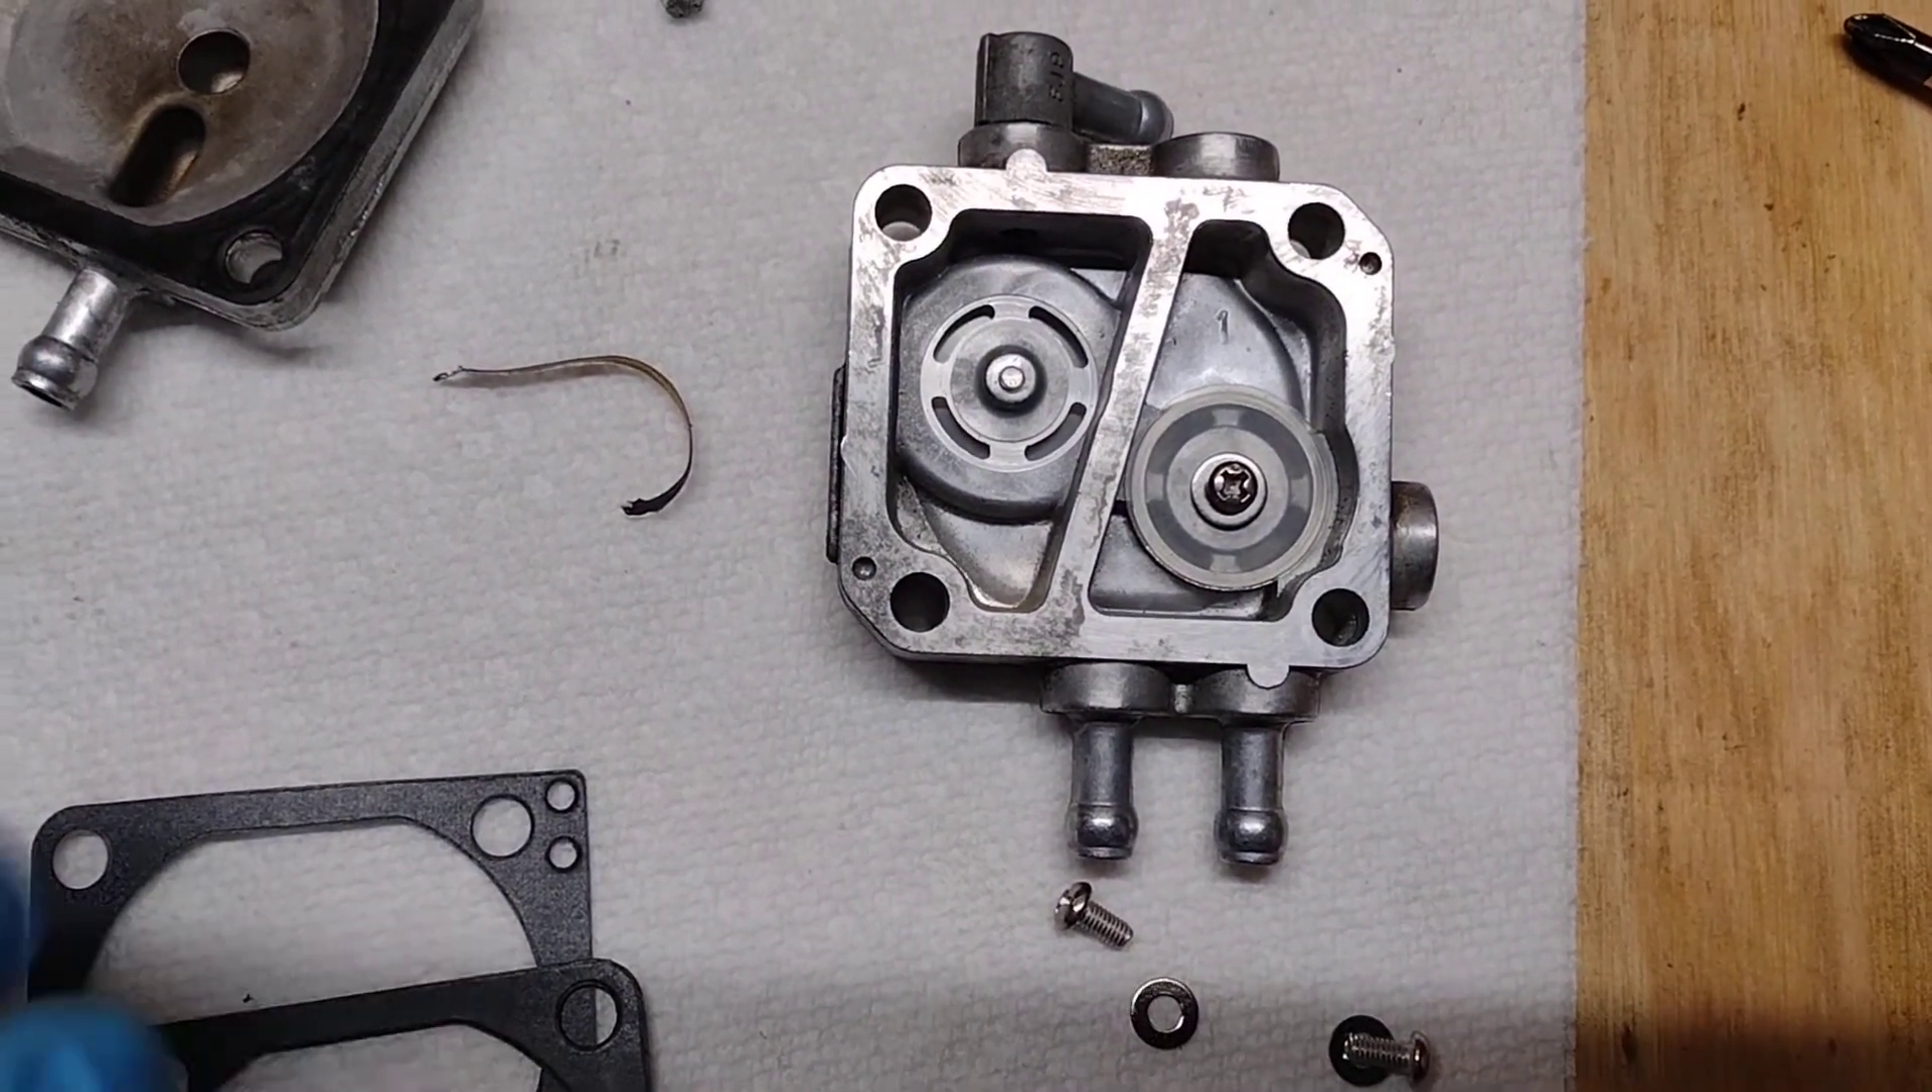Okay I just finished removing the gaskets and cleaning up this center section of the pump.